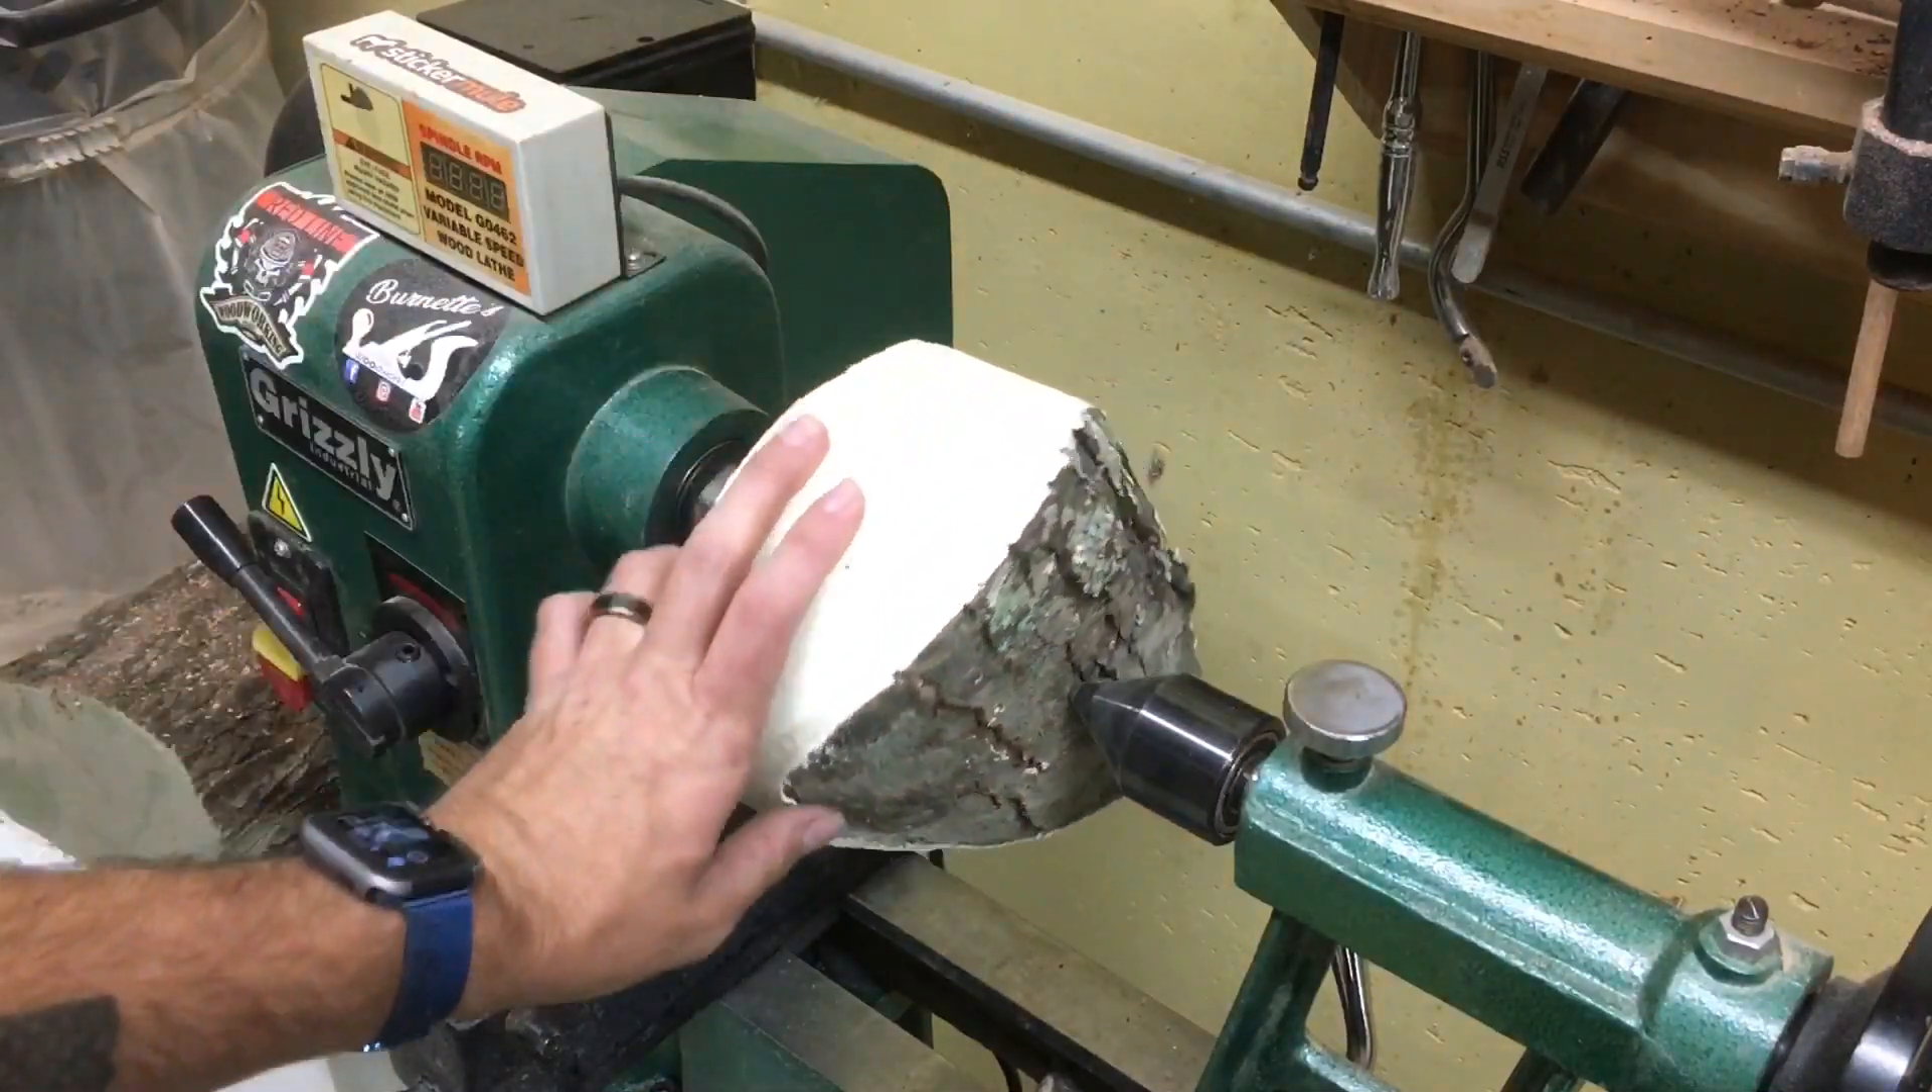We've got our tailstock brought up.